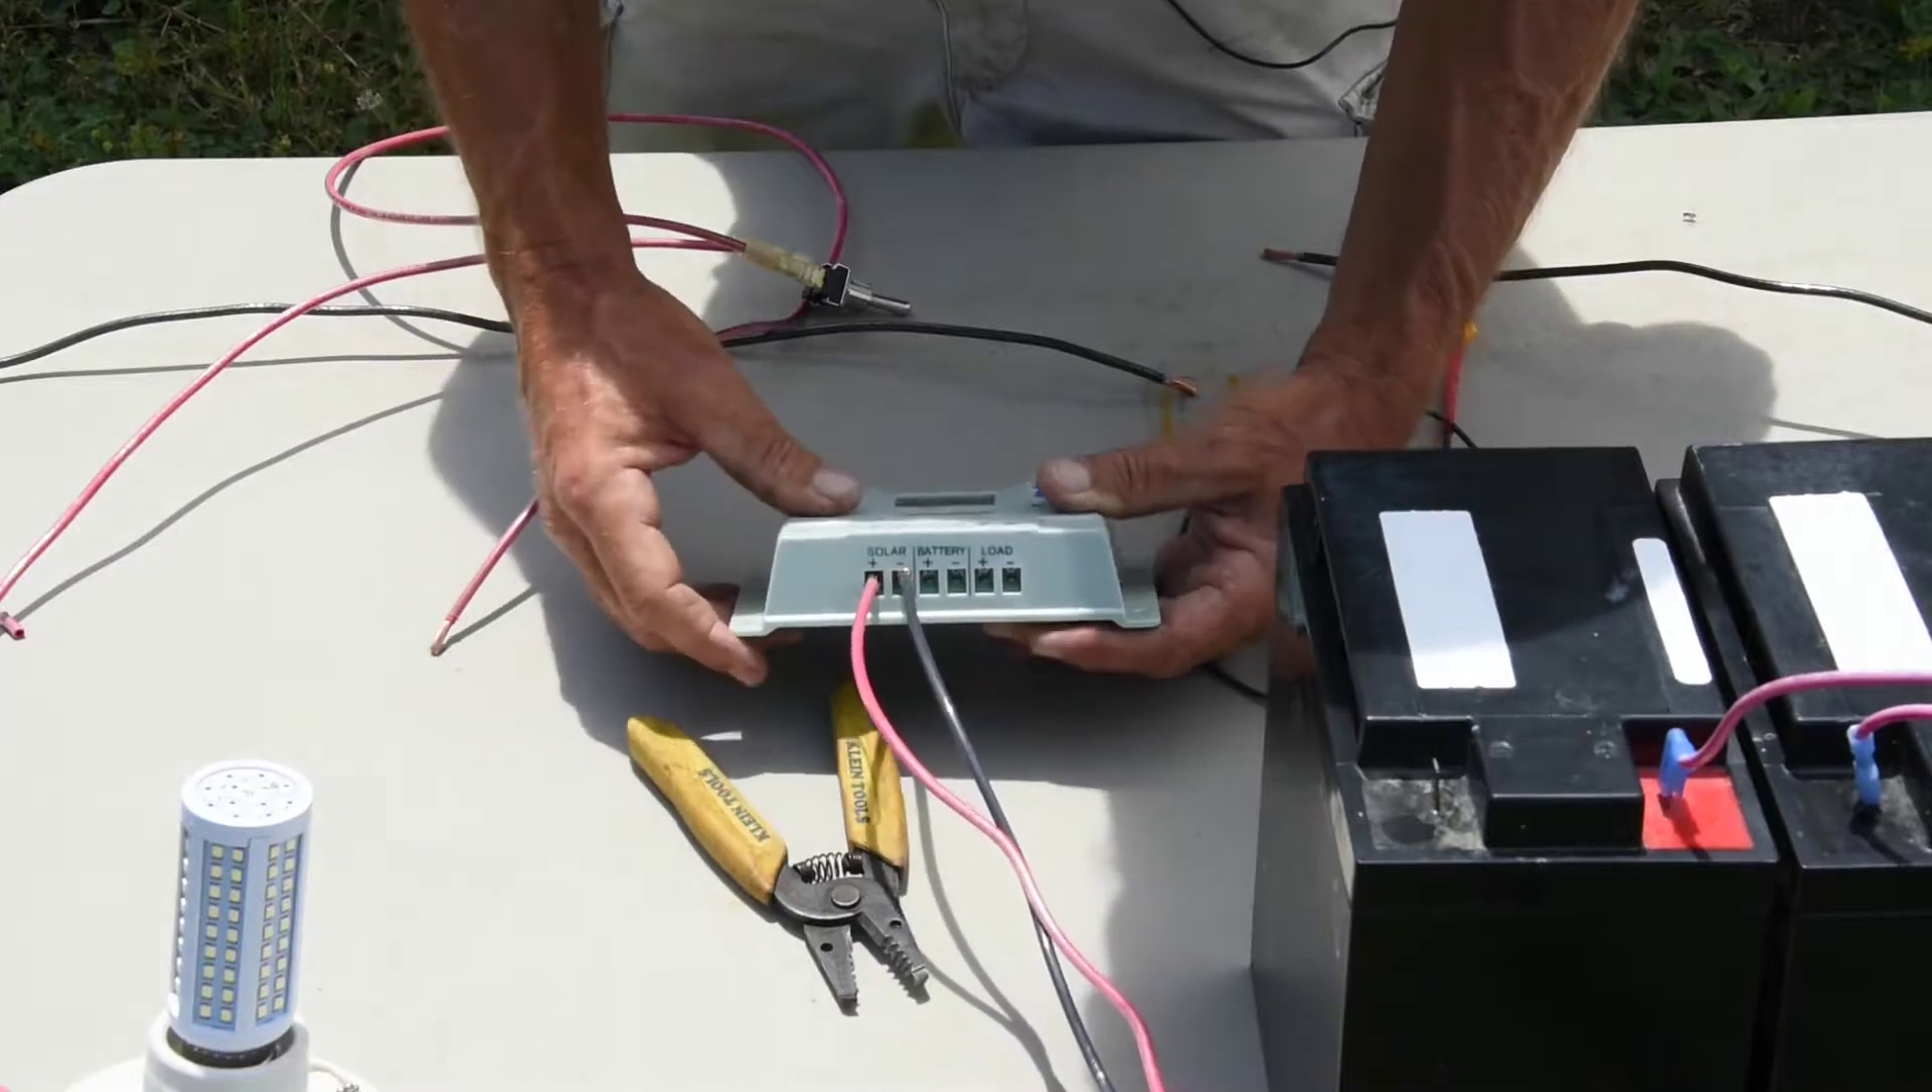So you can see here it says solar on it. So I have the positive and negative hooked up.